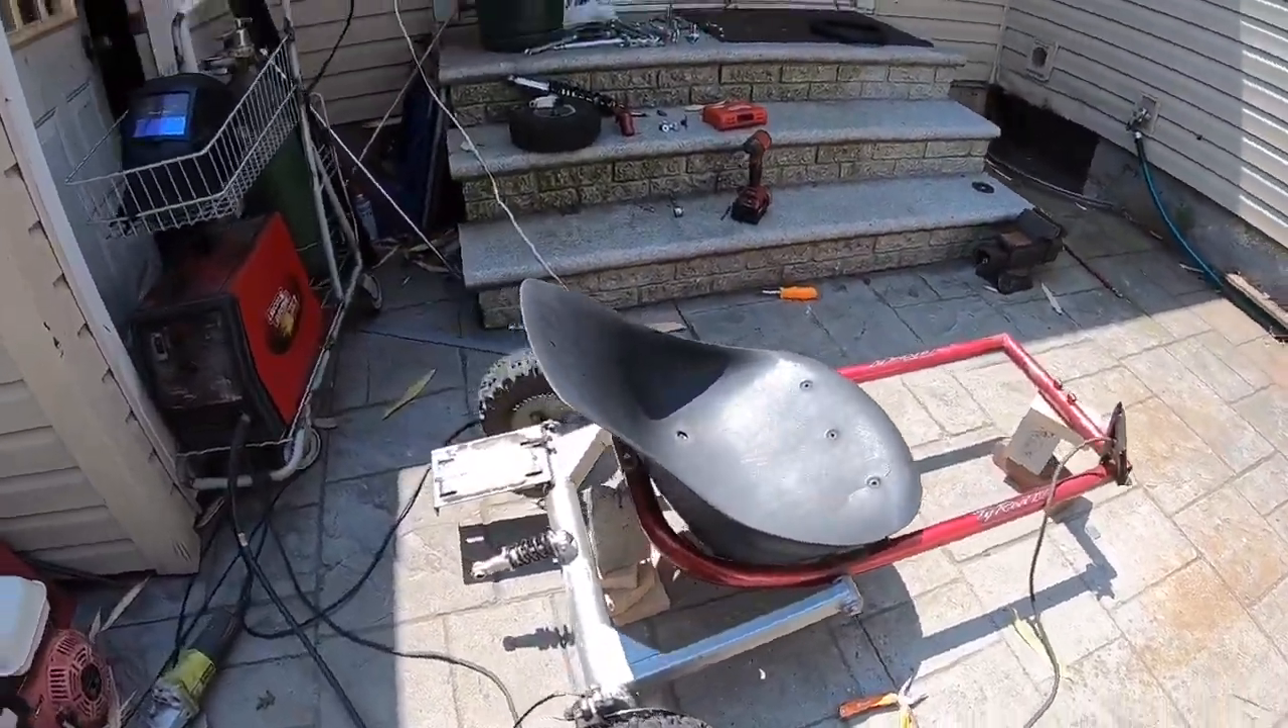All right so now that we got the seat mounted we can start the cage.